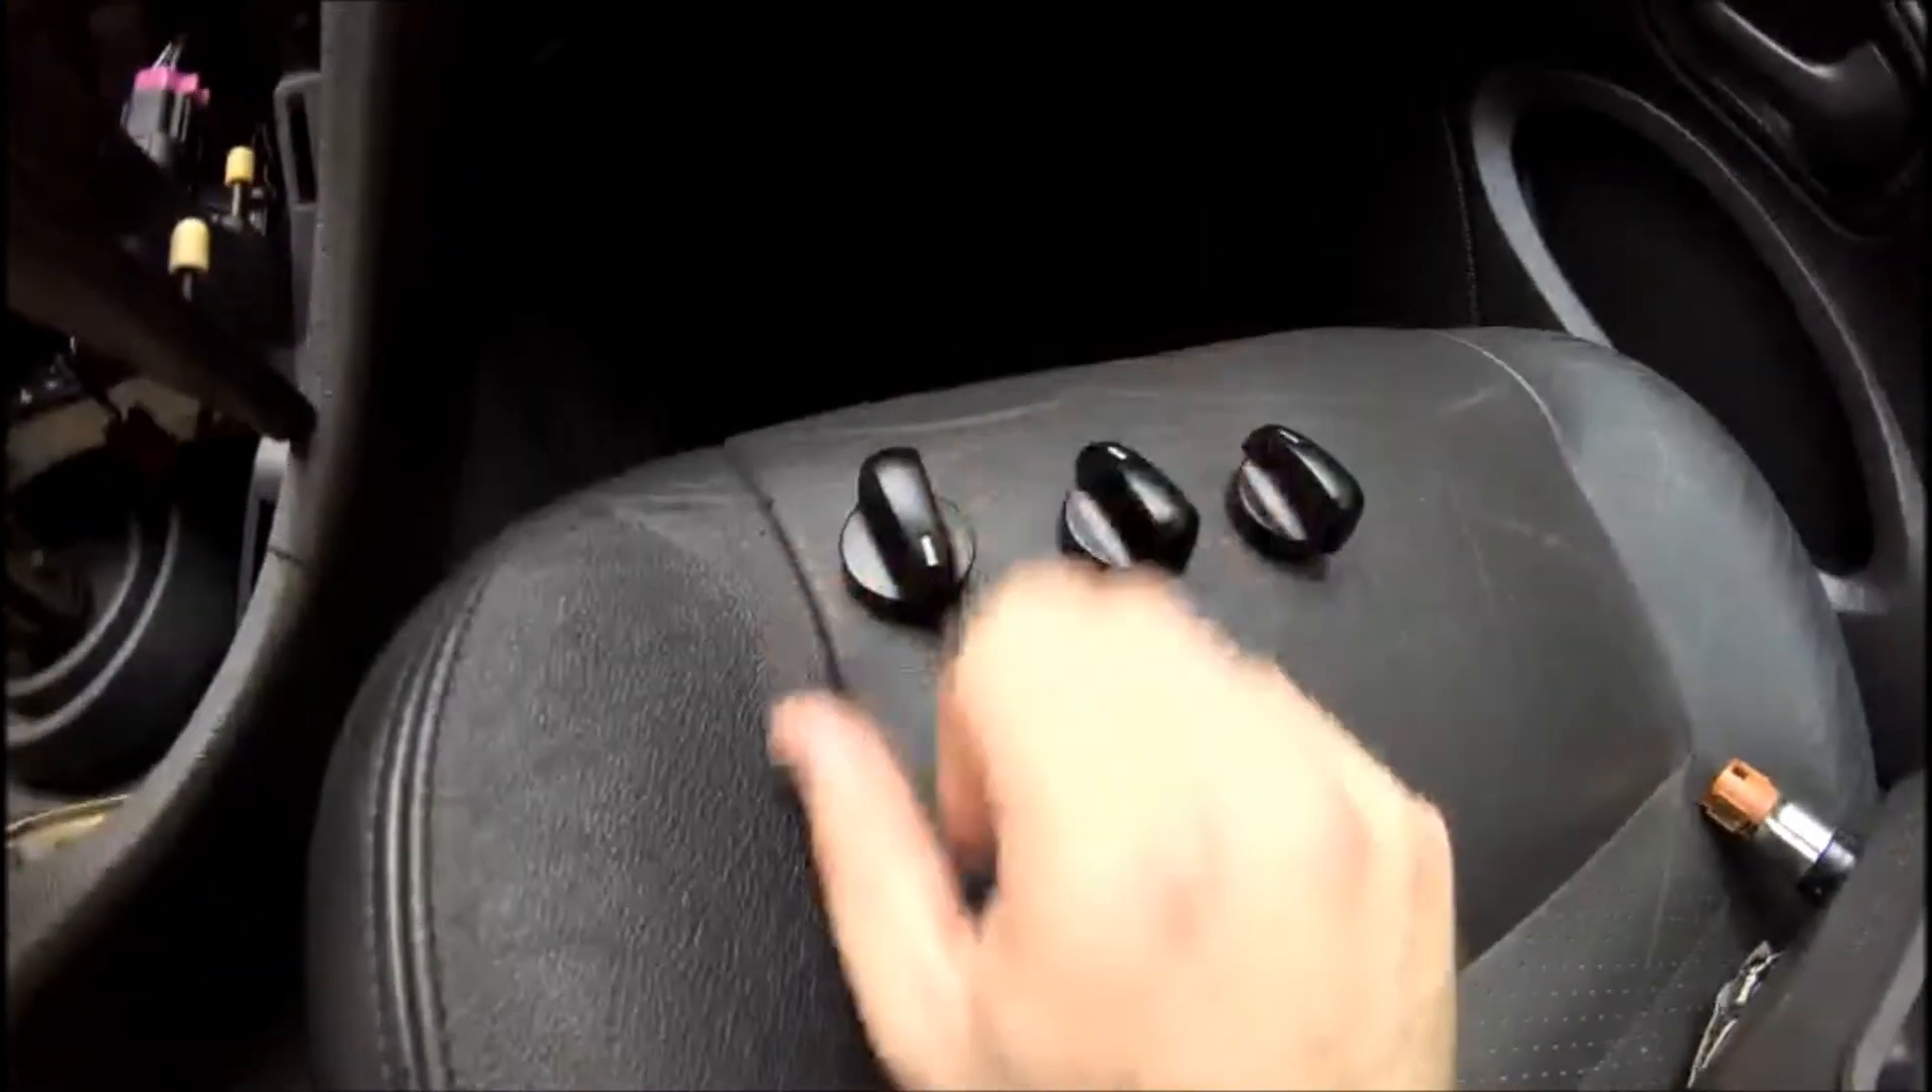So, what I did was I removed the knobs and I basically just pulled straight out.